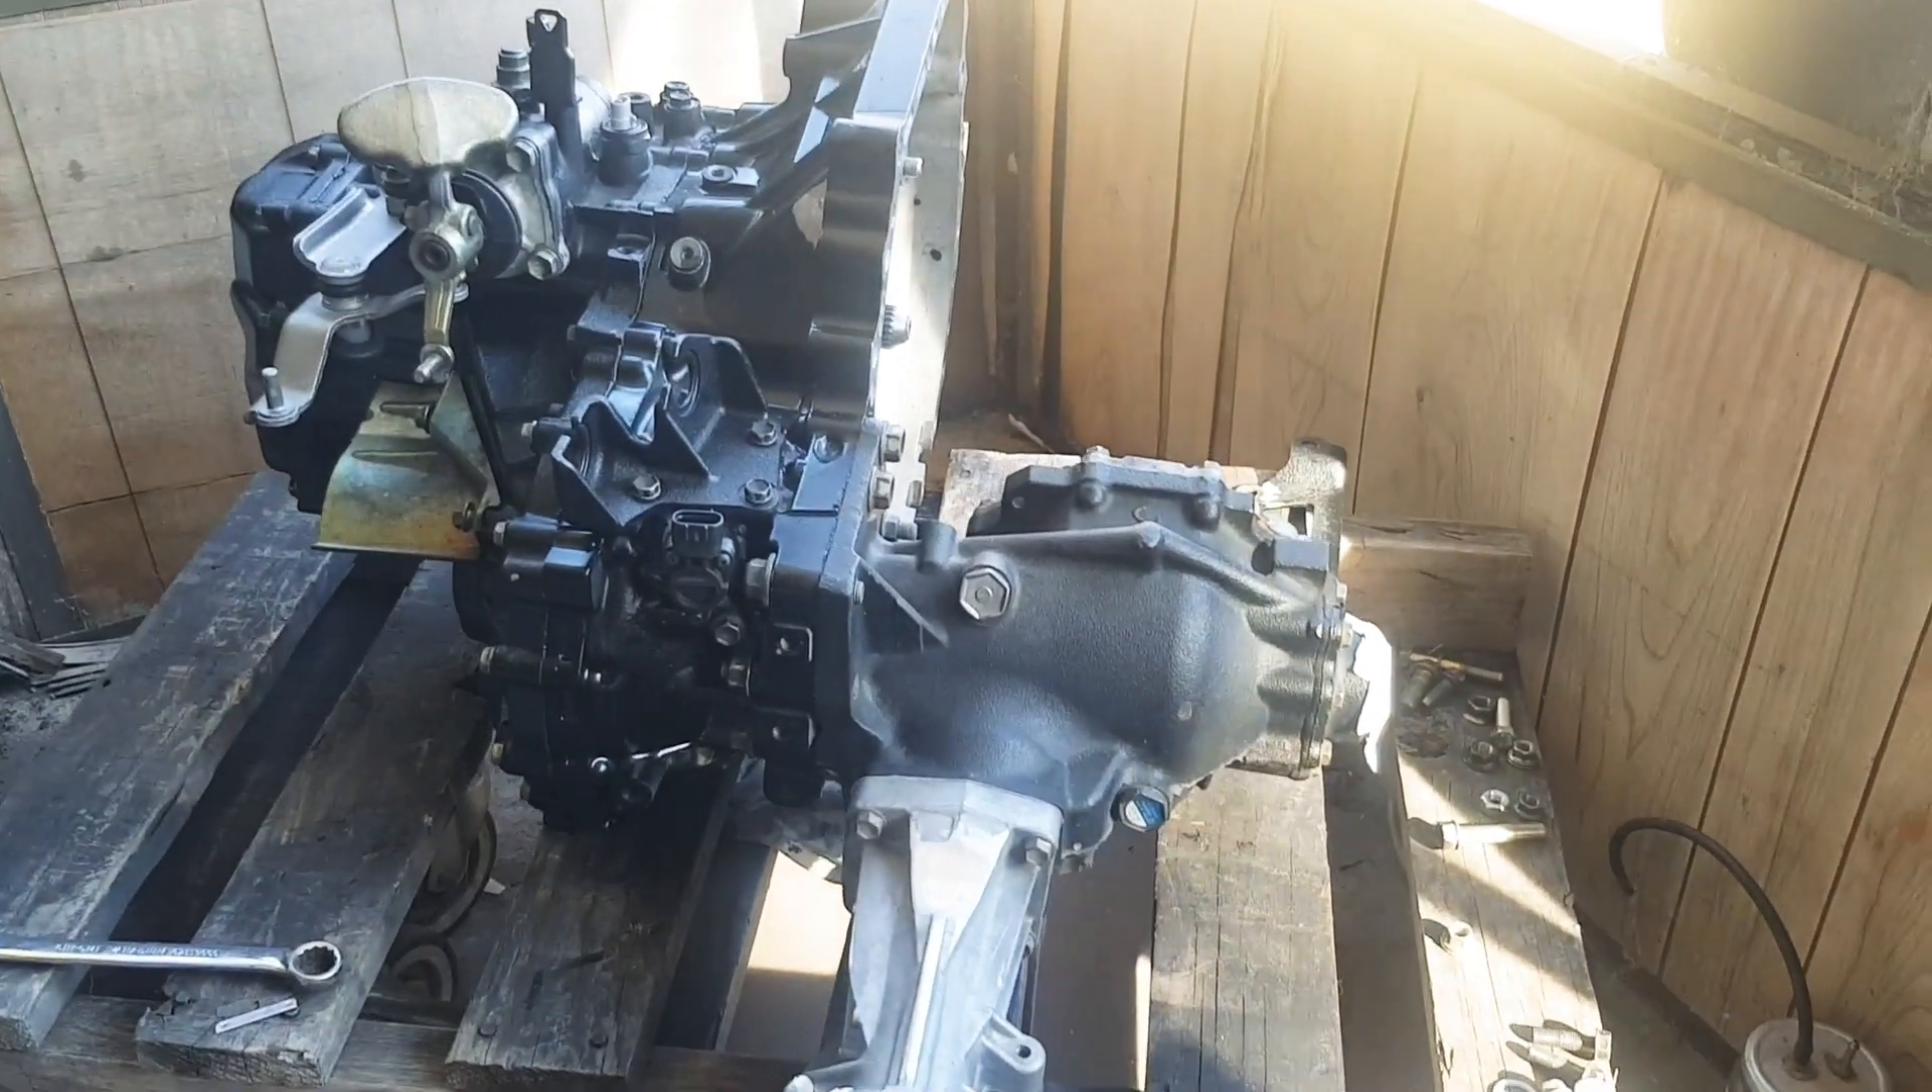Here's the completed gearbox. With the transfer case bolted up to it. All the complex bits and pieces are on the inside. Doesn't really look like much from the outside.